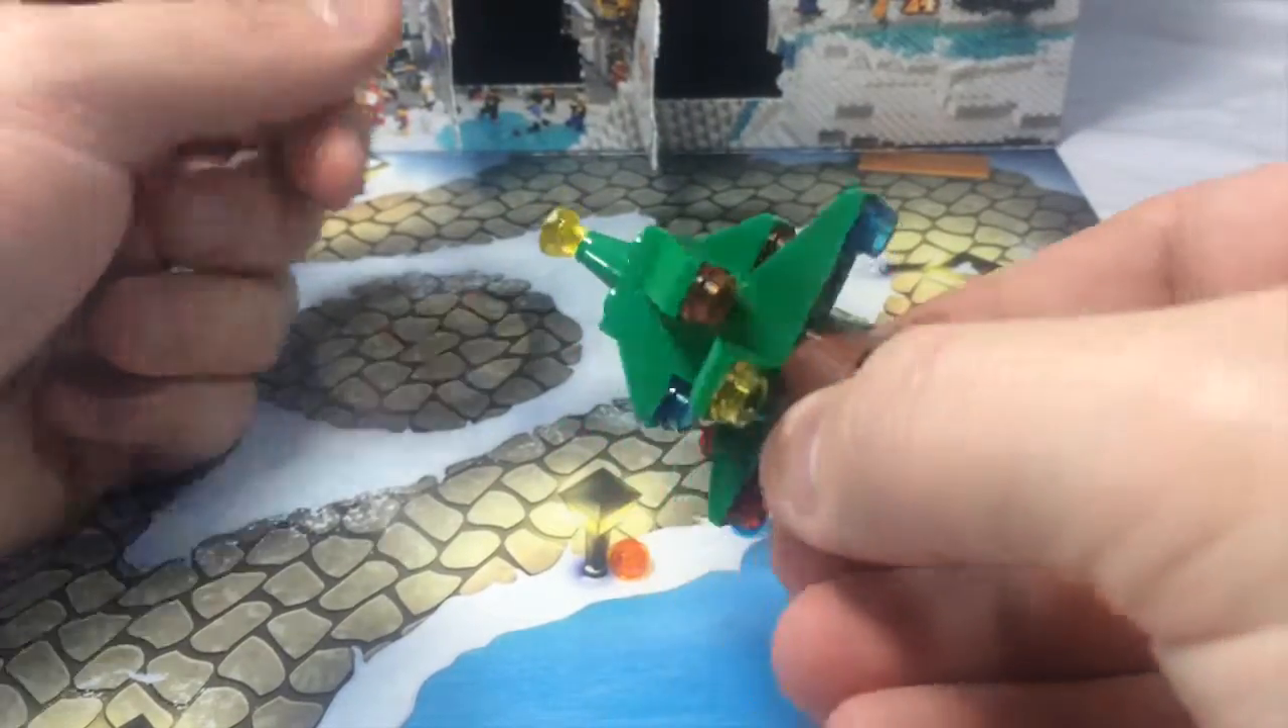So we have our decorated tree.